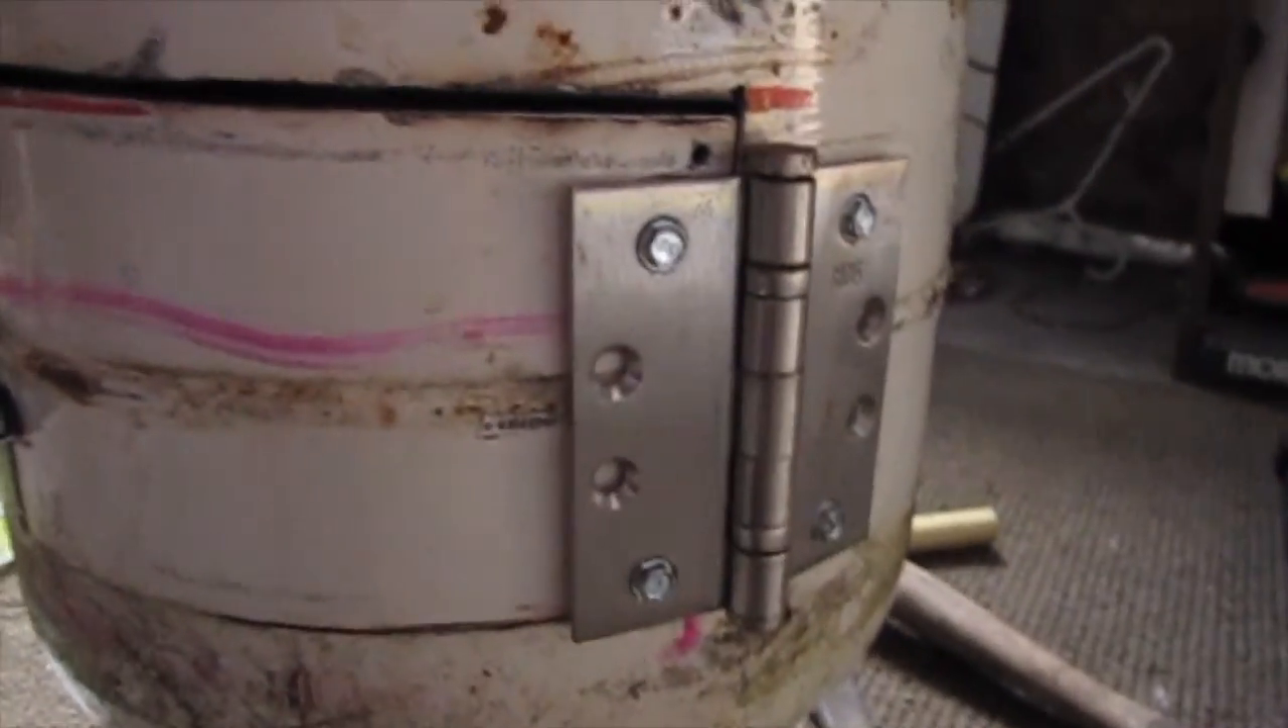Alright, so I got my hinge mounted here.